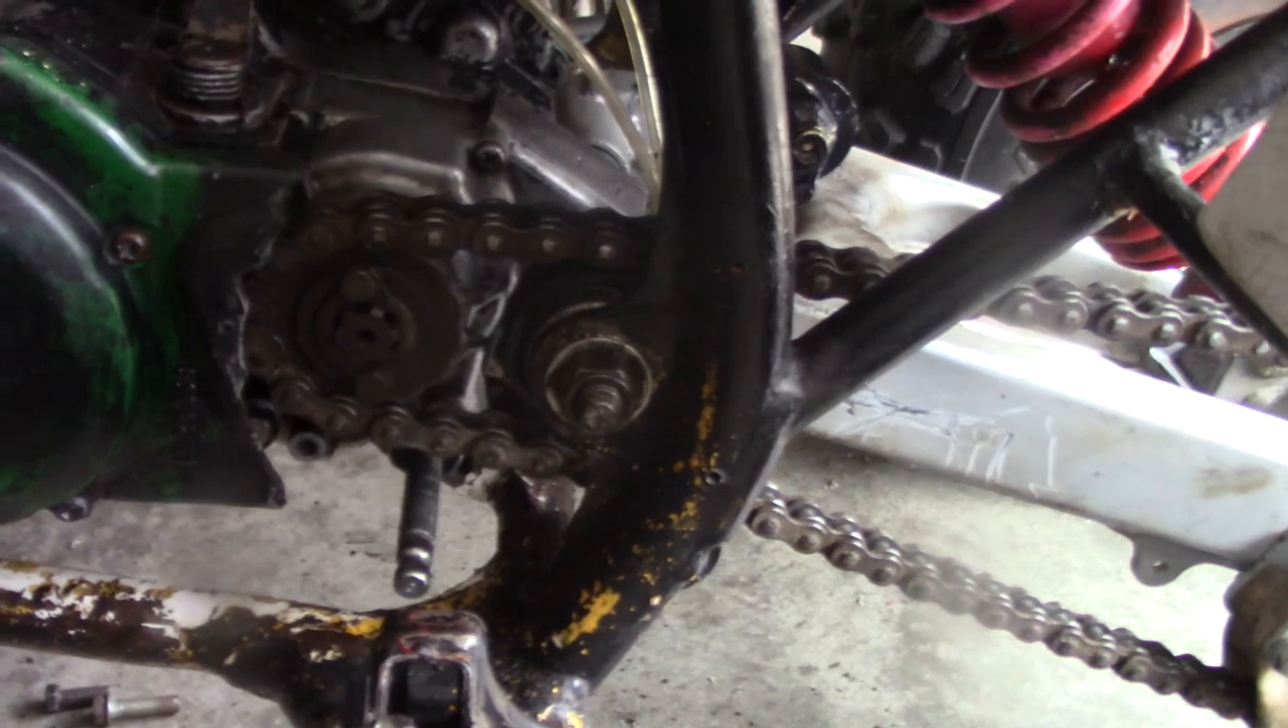Anyway got everything tightened up got this old tired chain and sprocket back together.